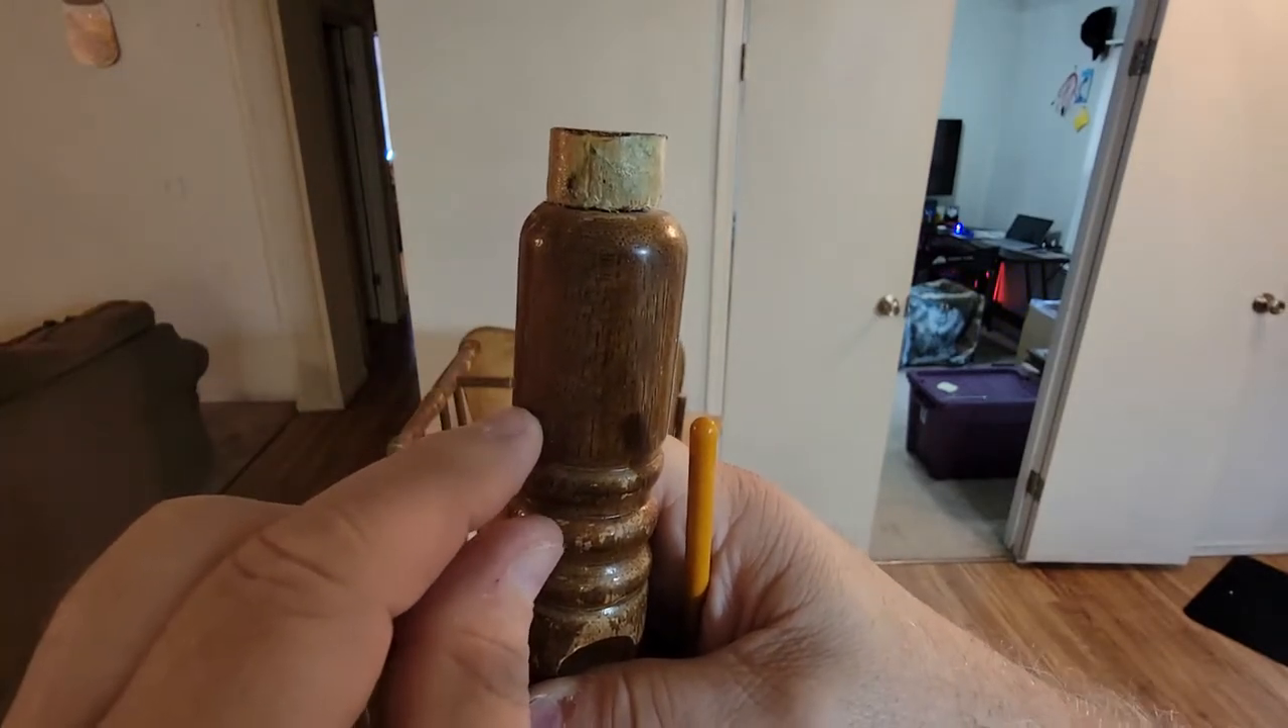So we've got the dowel in the center of the piece on the top.